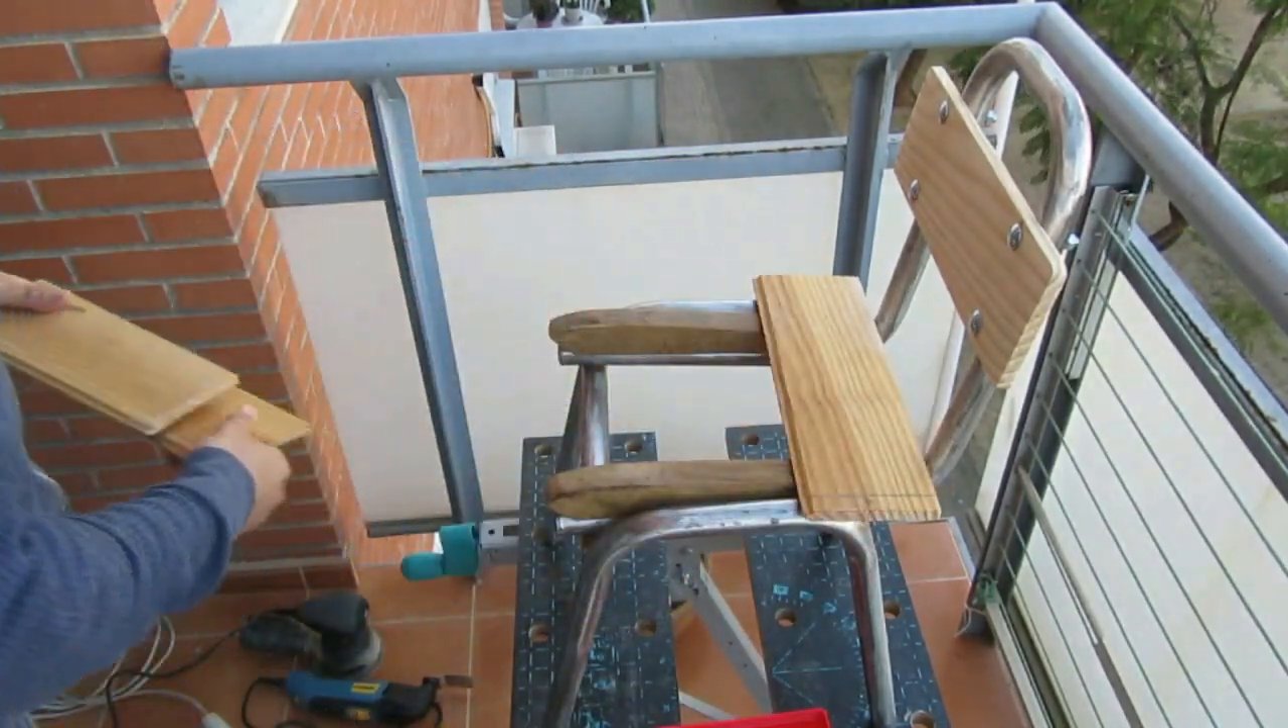Ya hemos colocado el respaldo, ahora vamos a liarnos con el asiento.